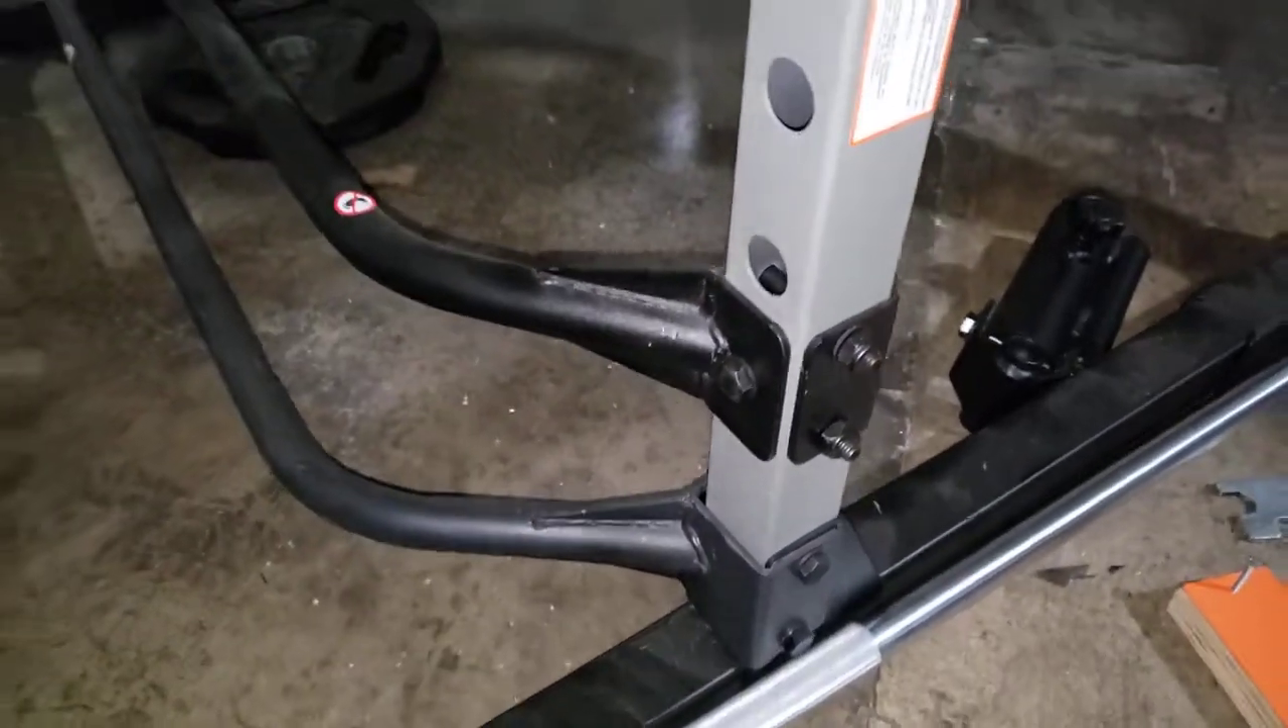Right here, I only have both bars installed to illustrate the assembly.